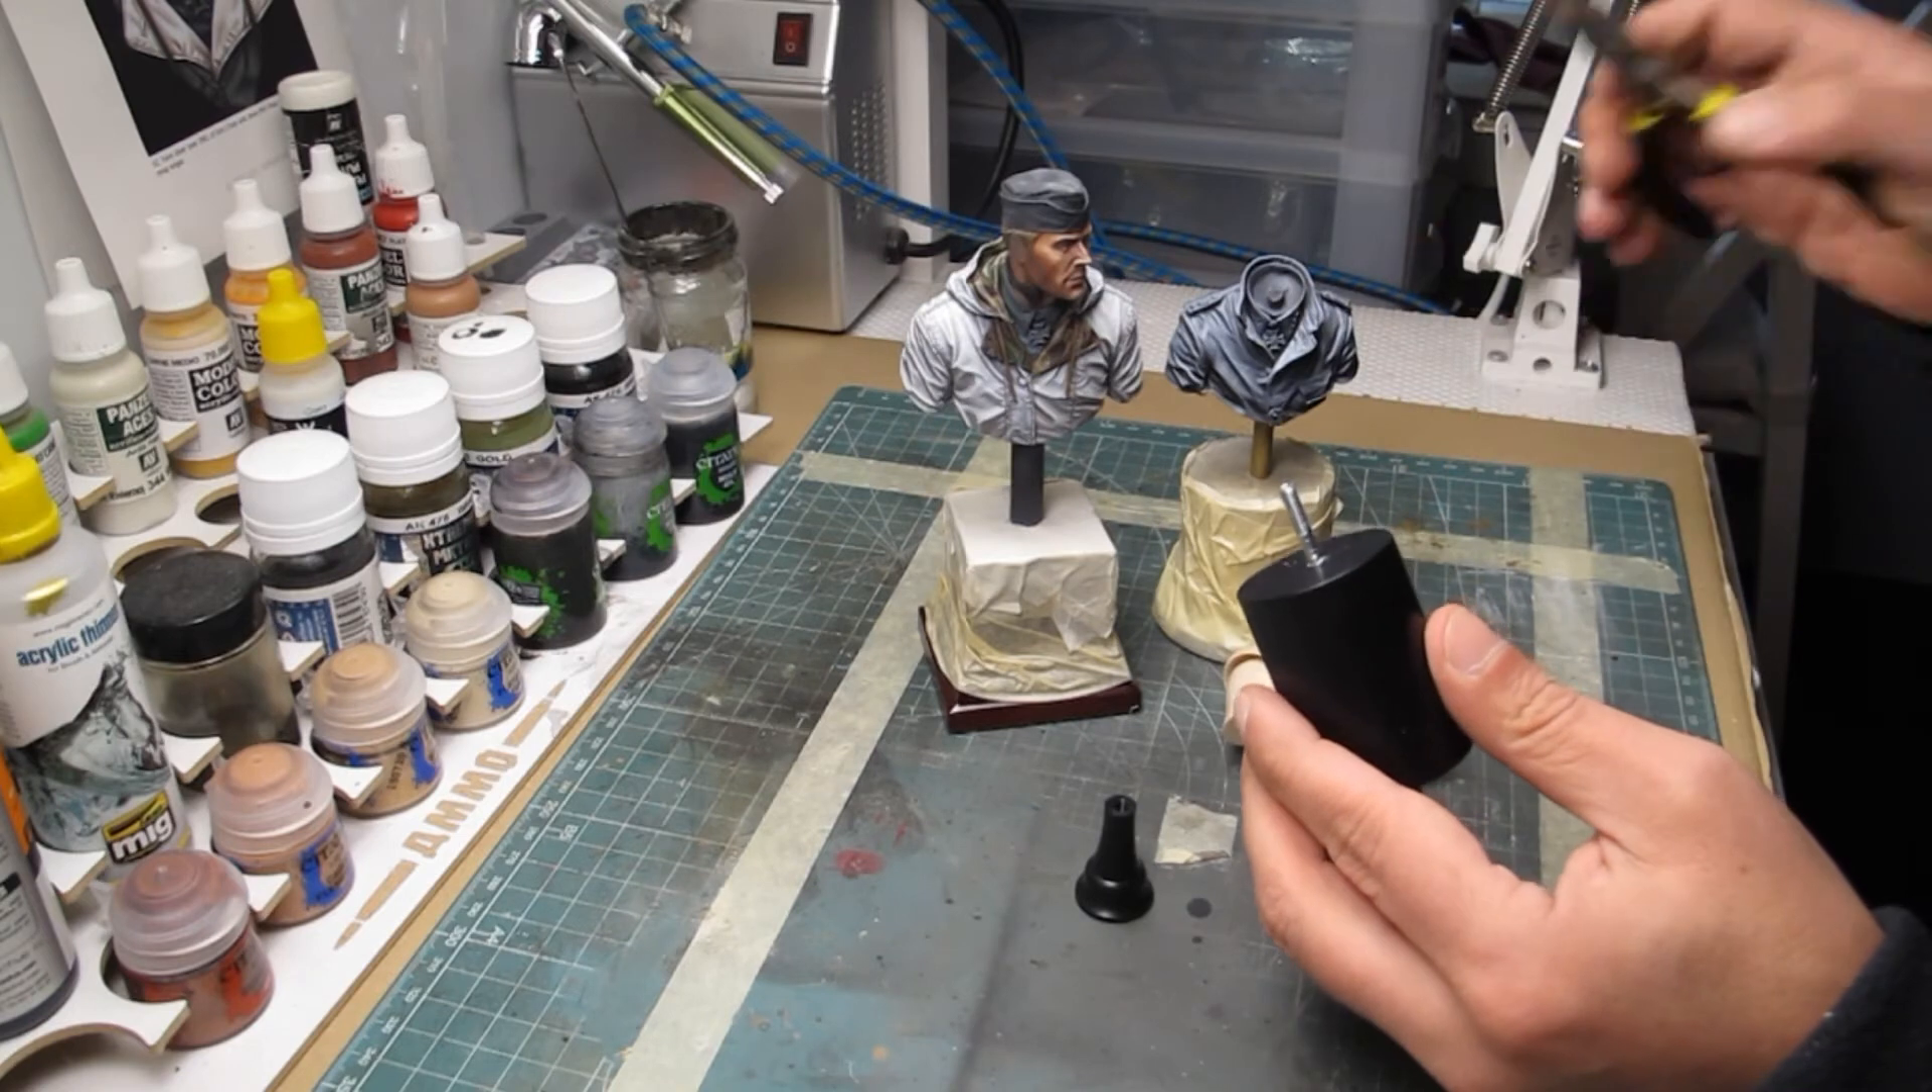J'ai percé et gentiment à l'aide d'une pince j'ai fixé la première la première vis directement sur sur le socle.